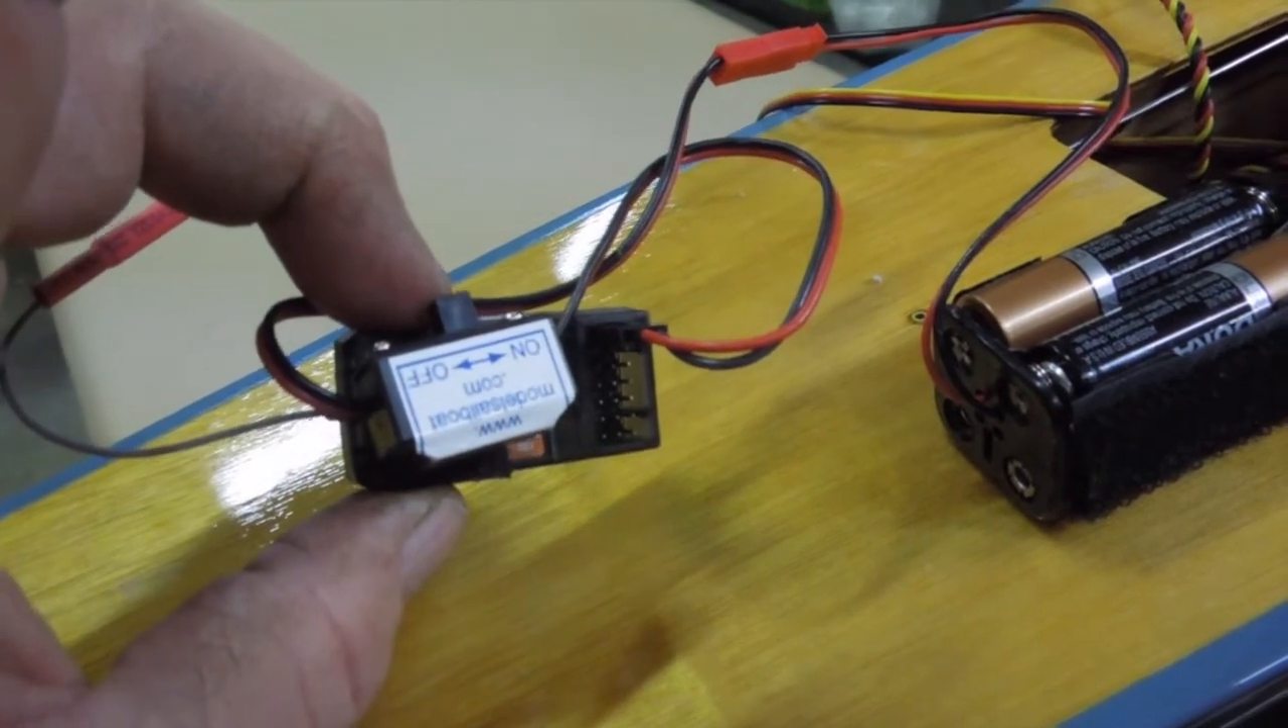Voila! We have the switch on top of the receiver.